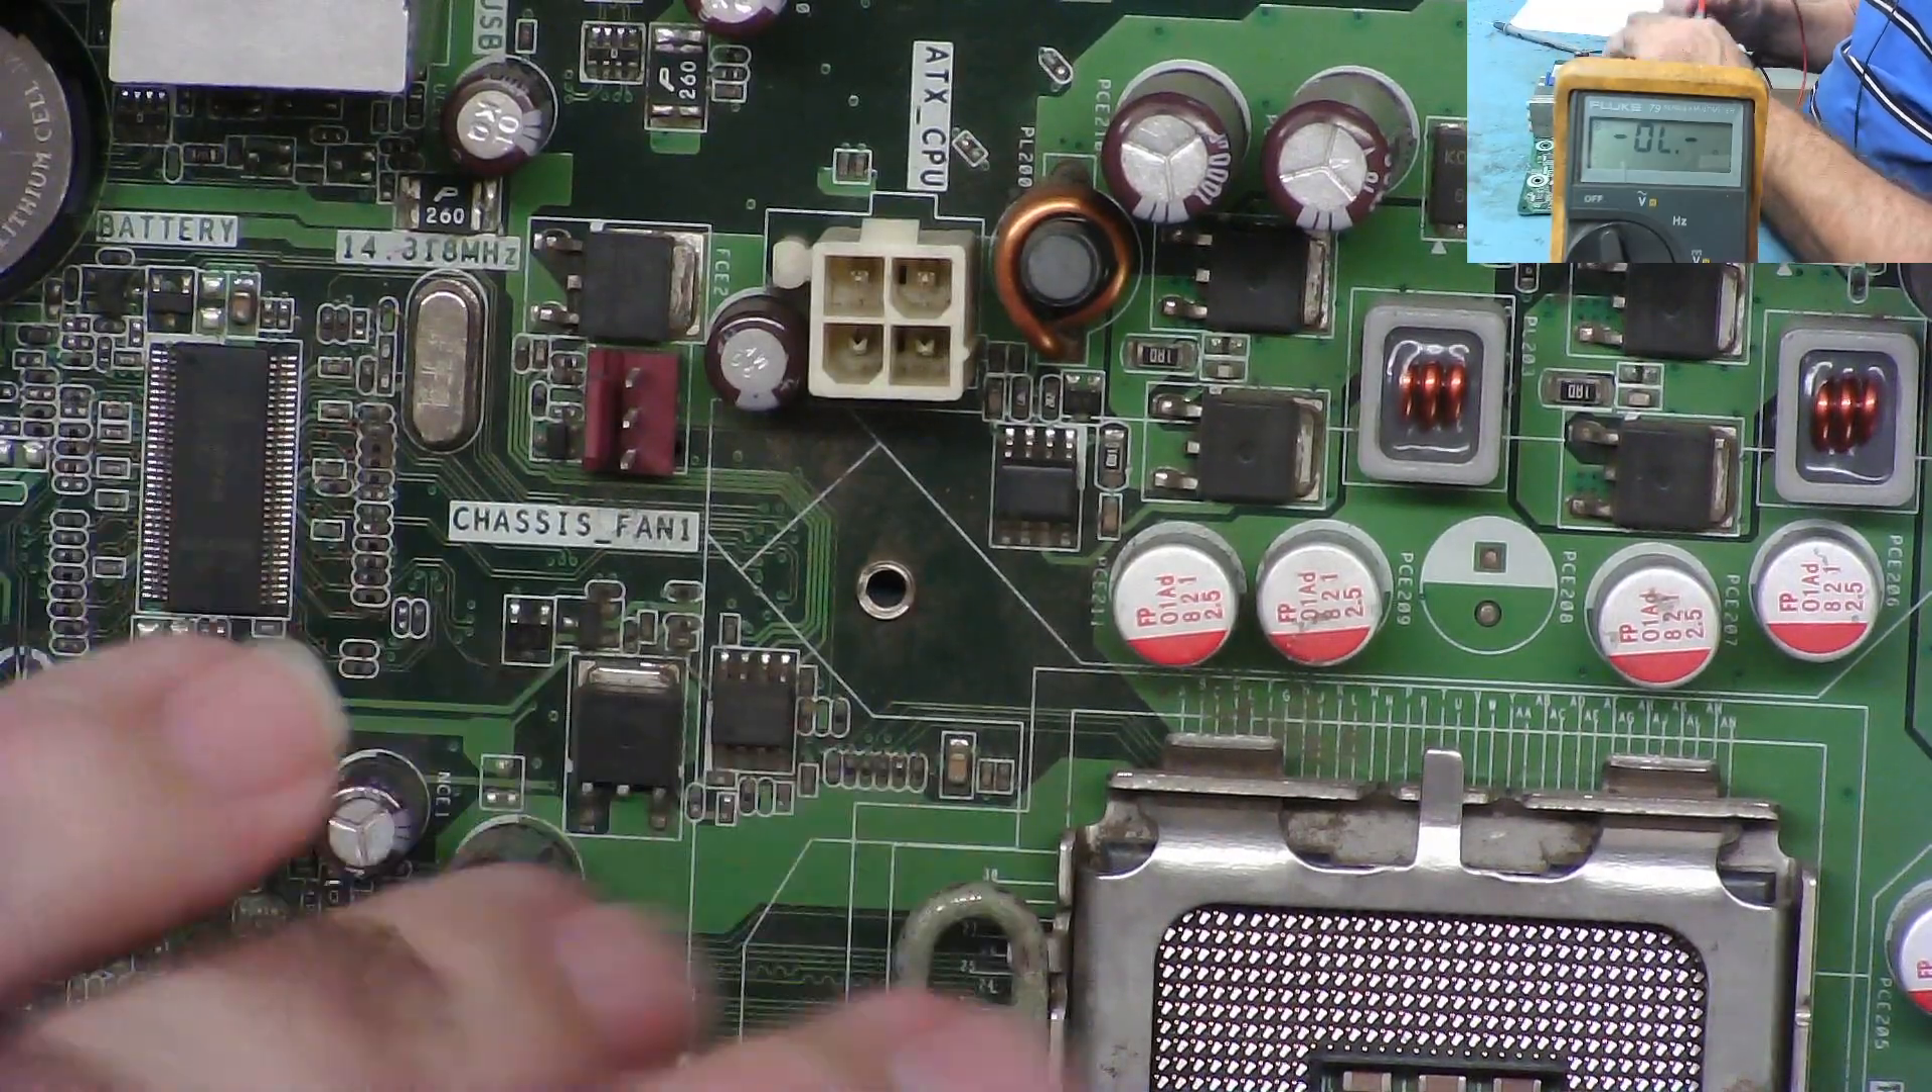You'll notice I haven't got the CPU fitted.